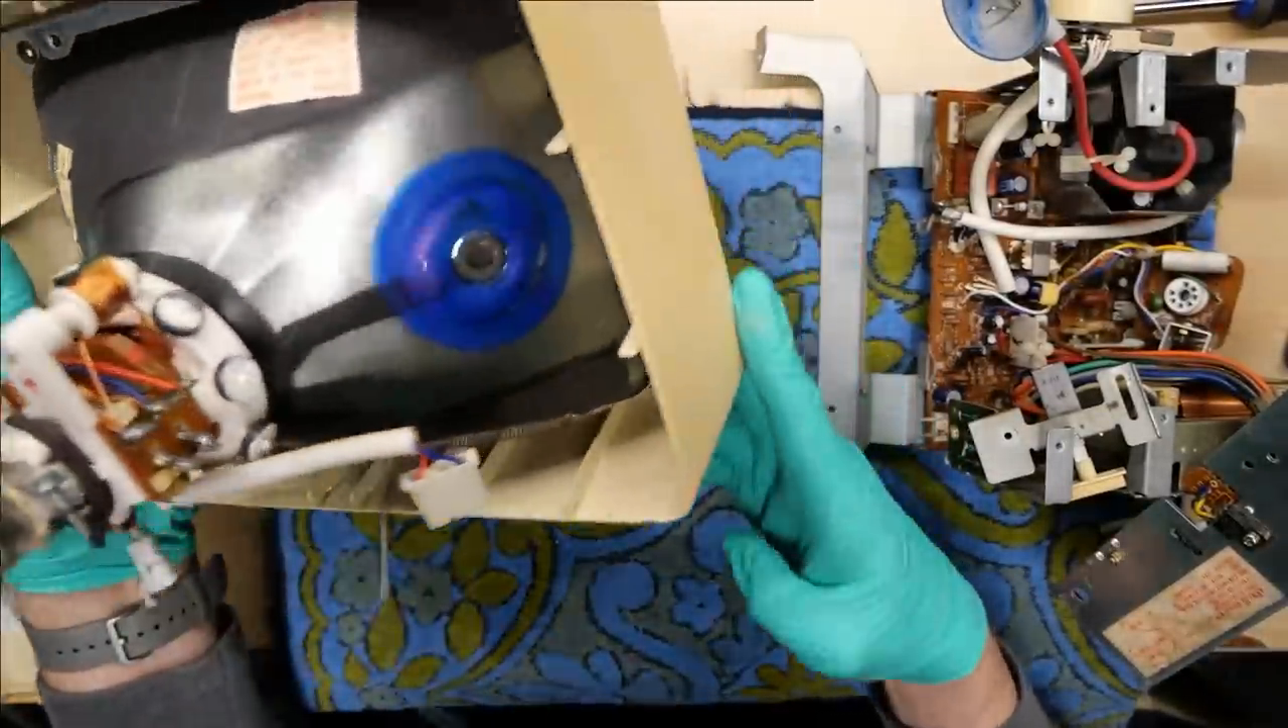So we have one Hitachi CRT. There it is, mounted in the front chassis there.